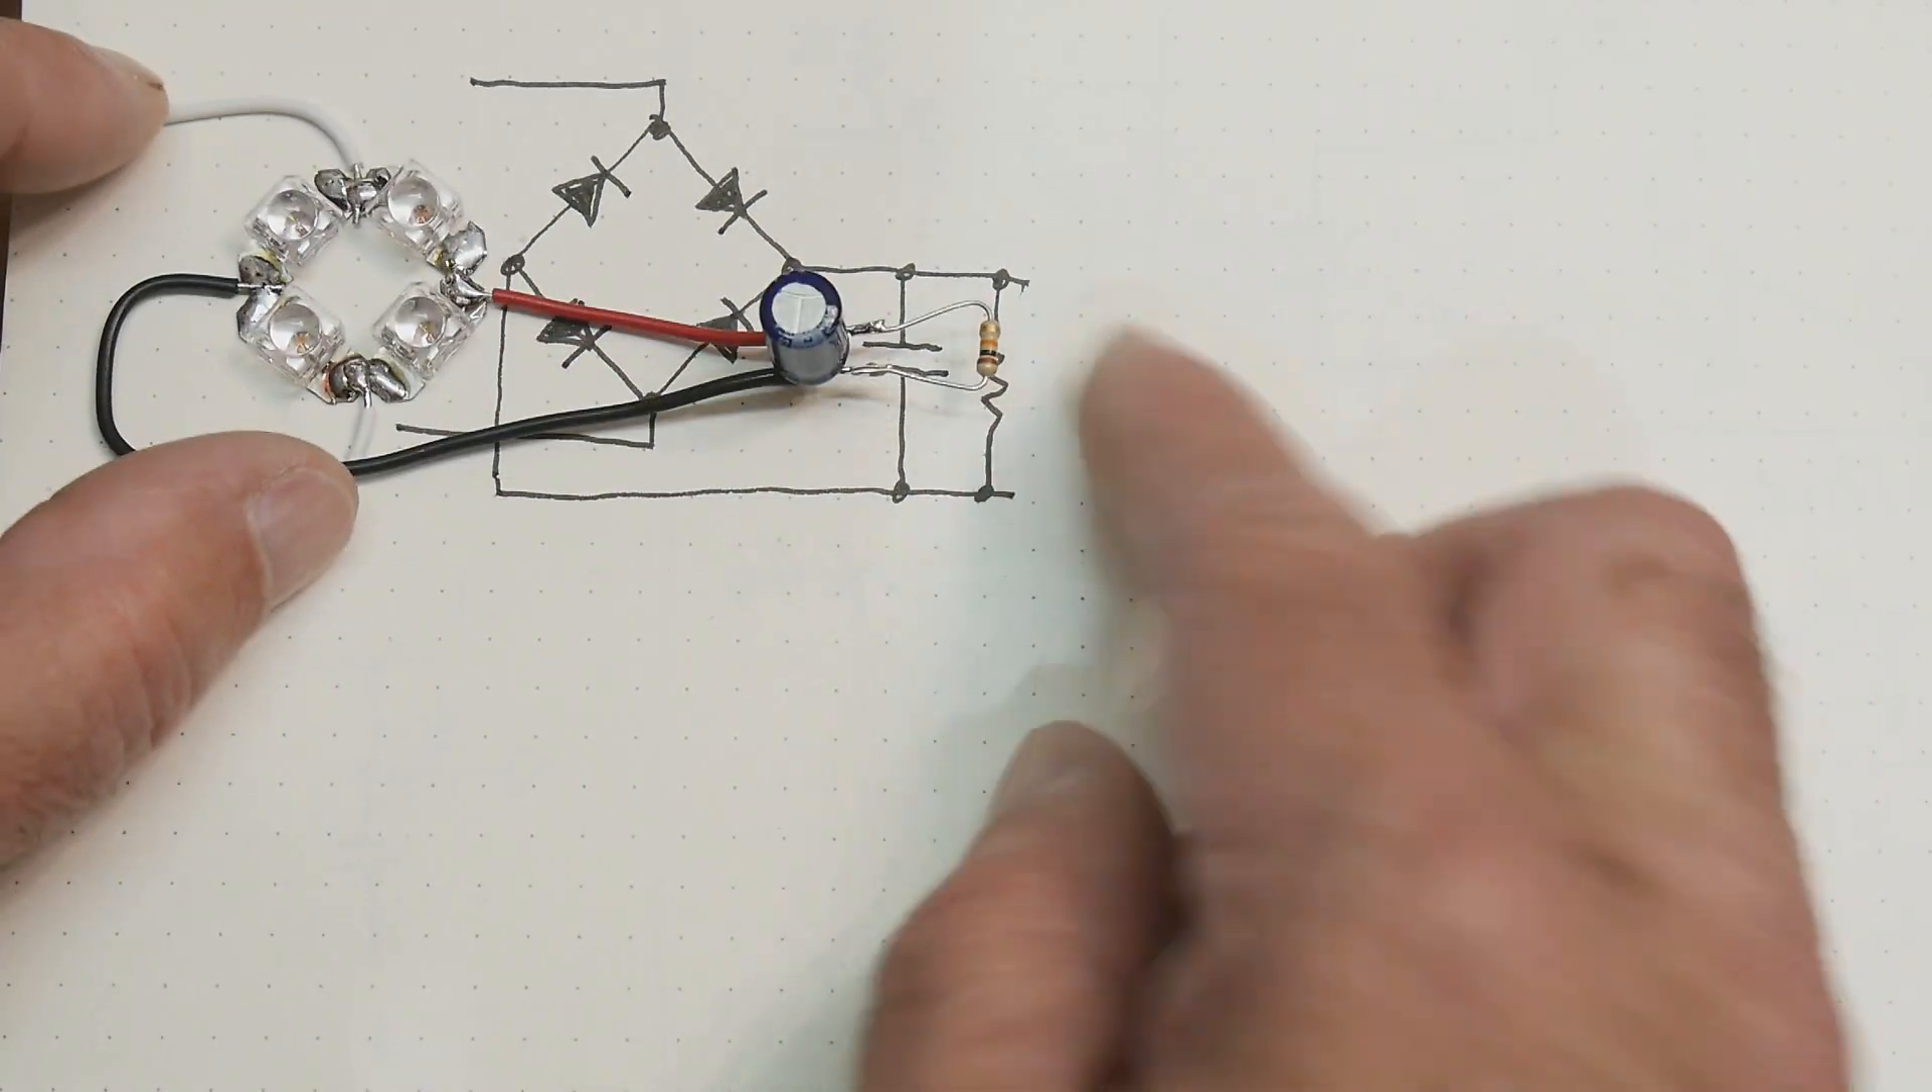And I put the capacitor here and here's the resistor, right?